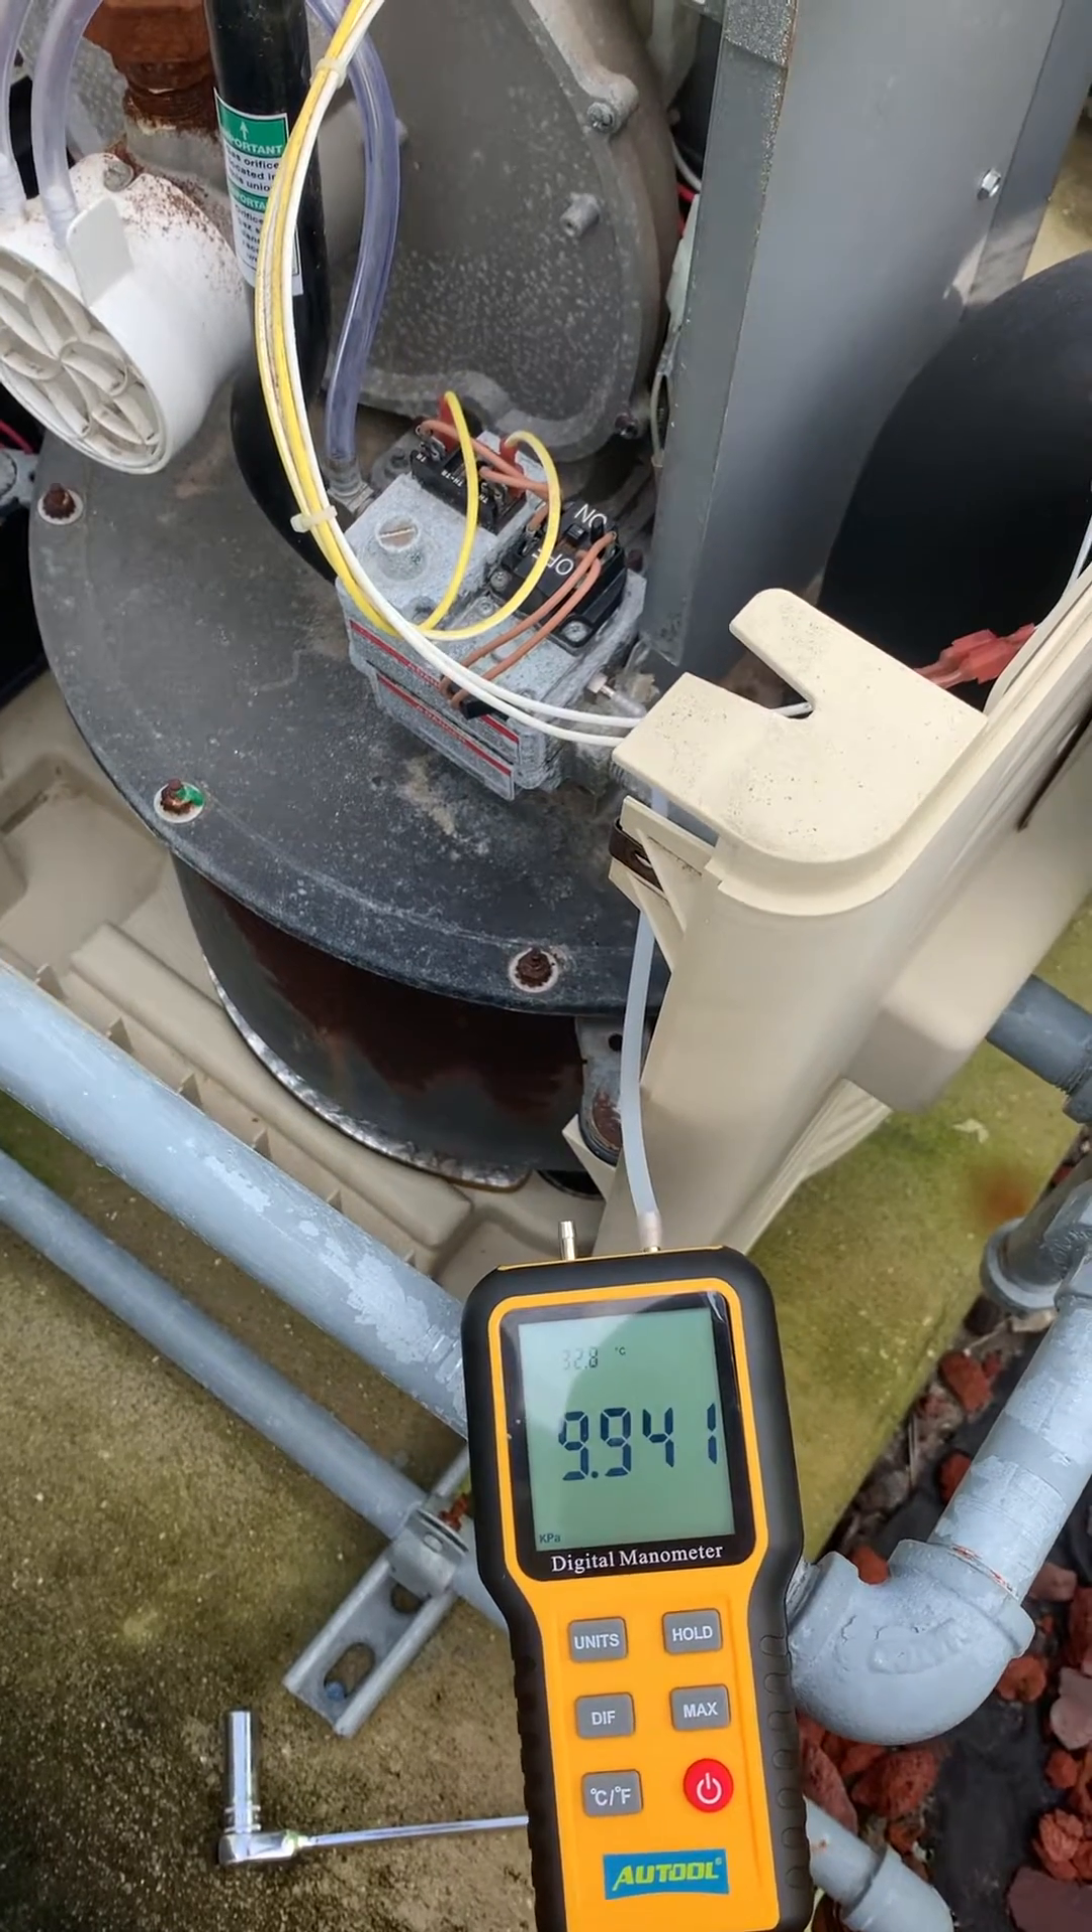I only have one side of the manometer hooked up.